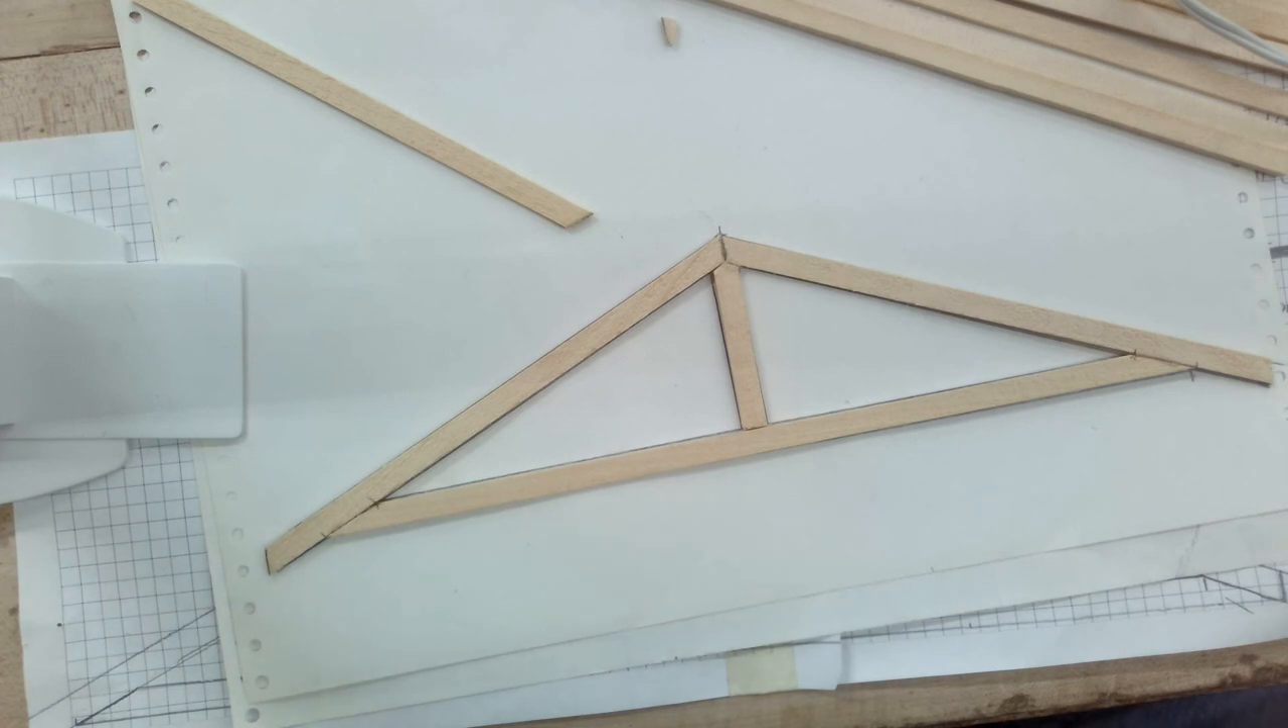And now I got everything in line I got my center post in.